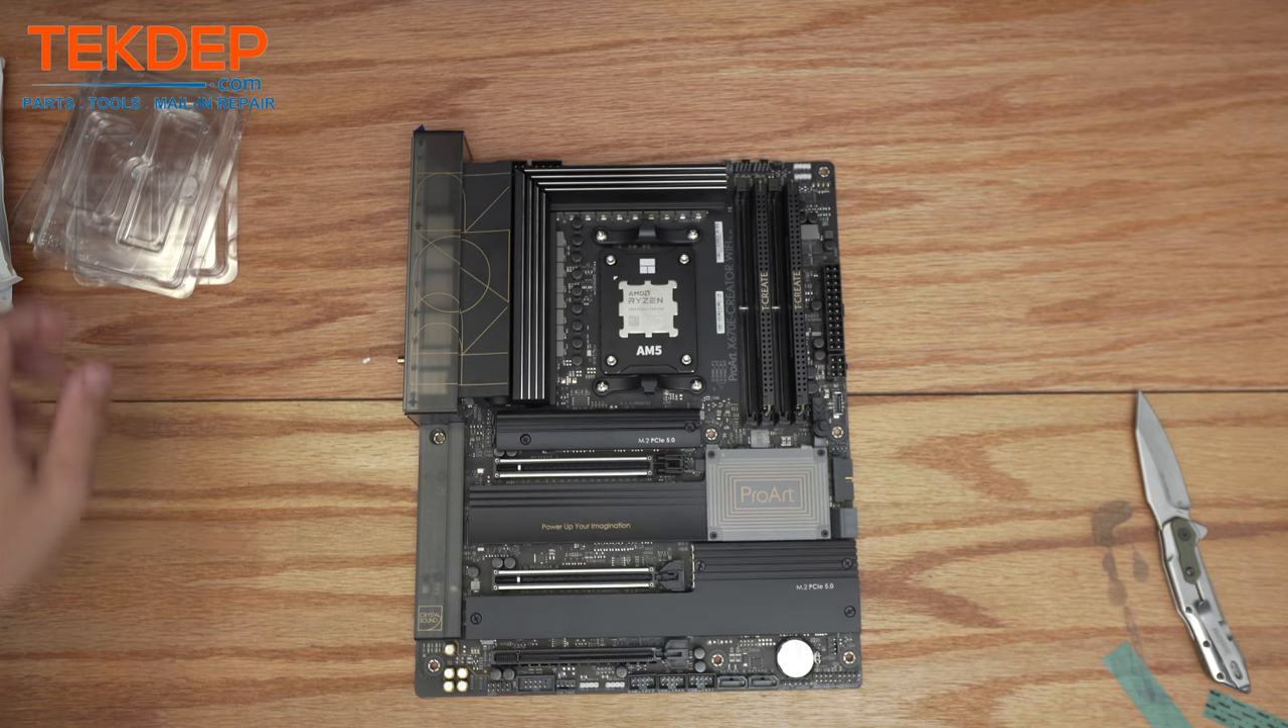All right so that's our motherboard almost completely assembled there's one more step we have to do on this motherboard is install the cpu cooler here.